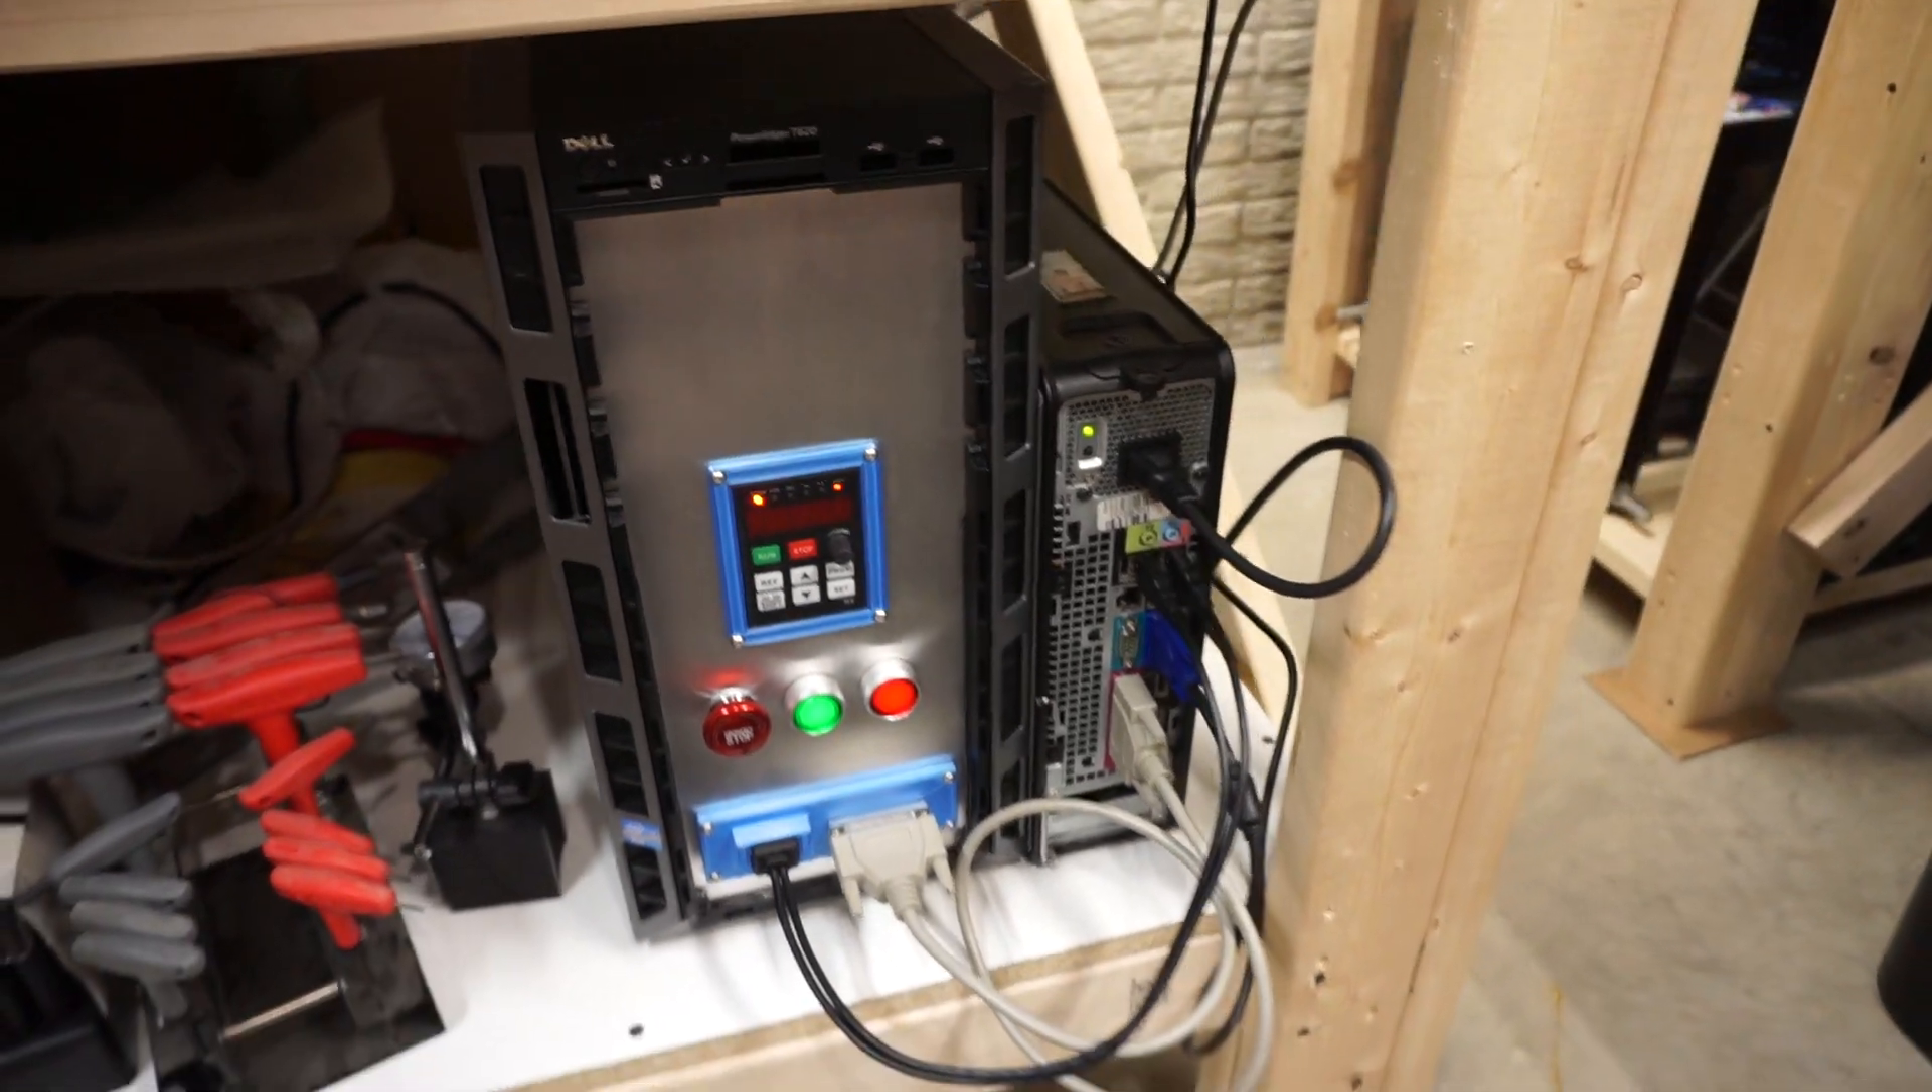So I got the pc mounted there uh off to the right.